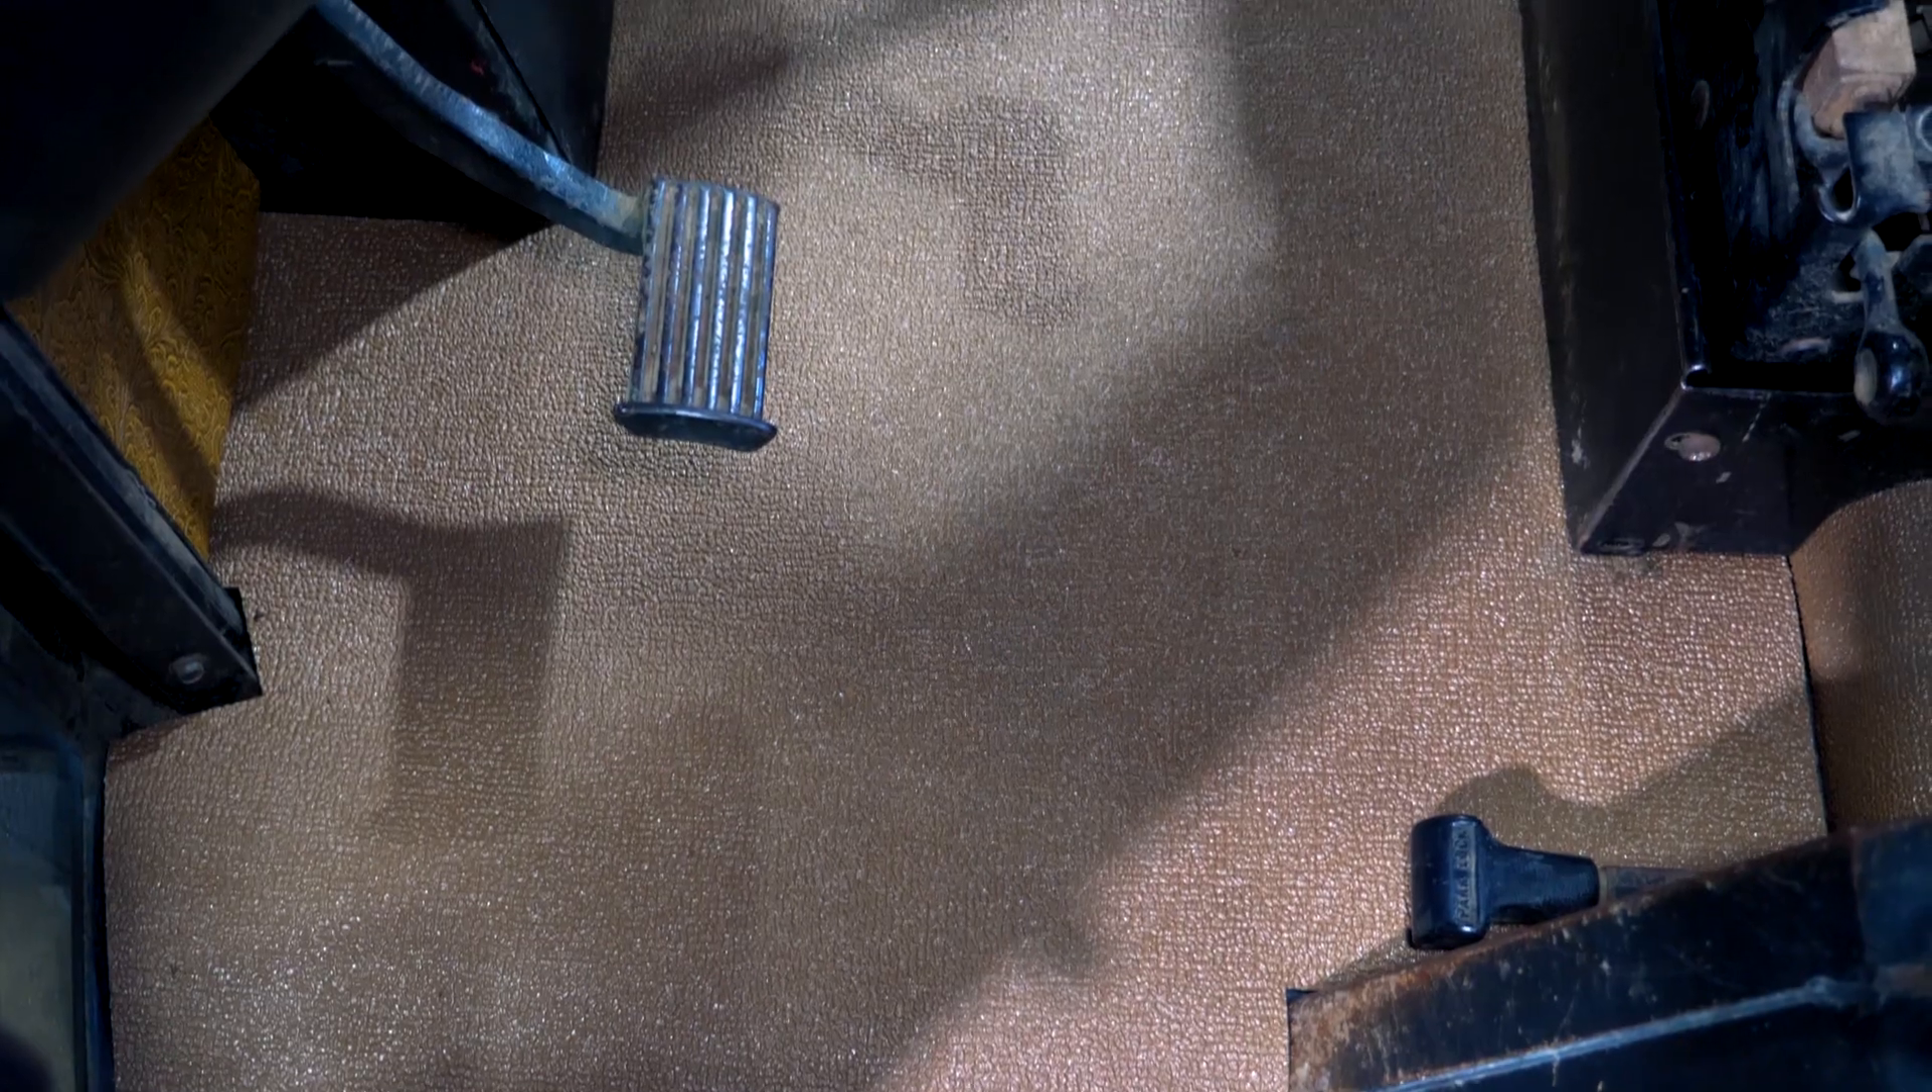Okay i got the floor in.